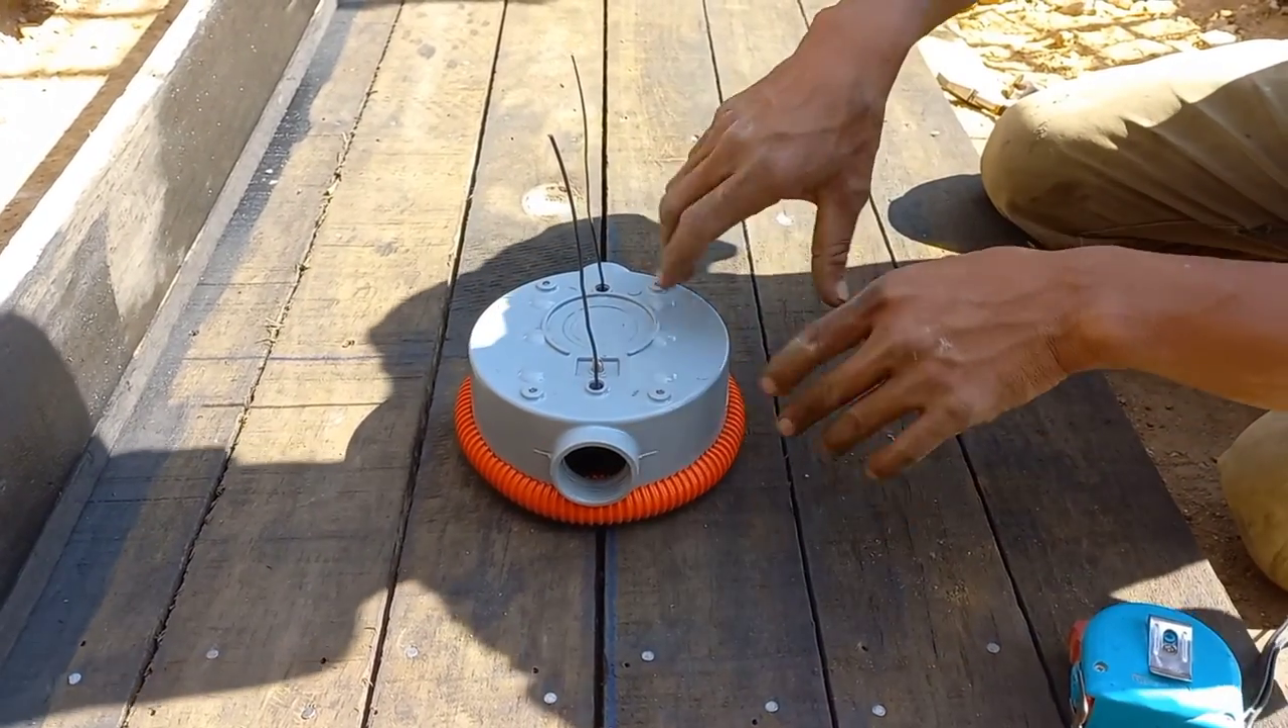Aquí ya está metido los alambres al agujero.